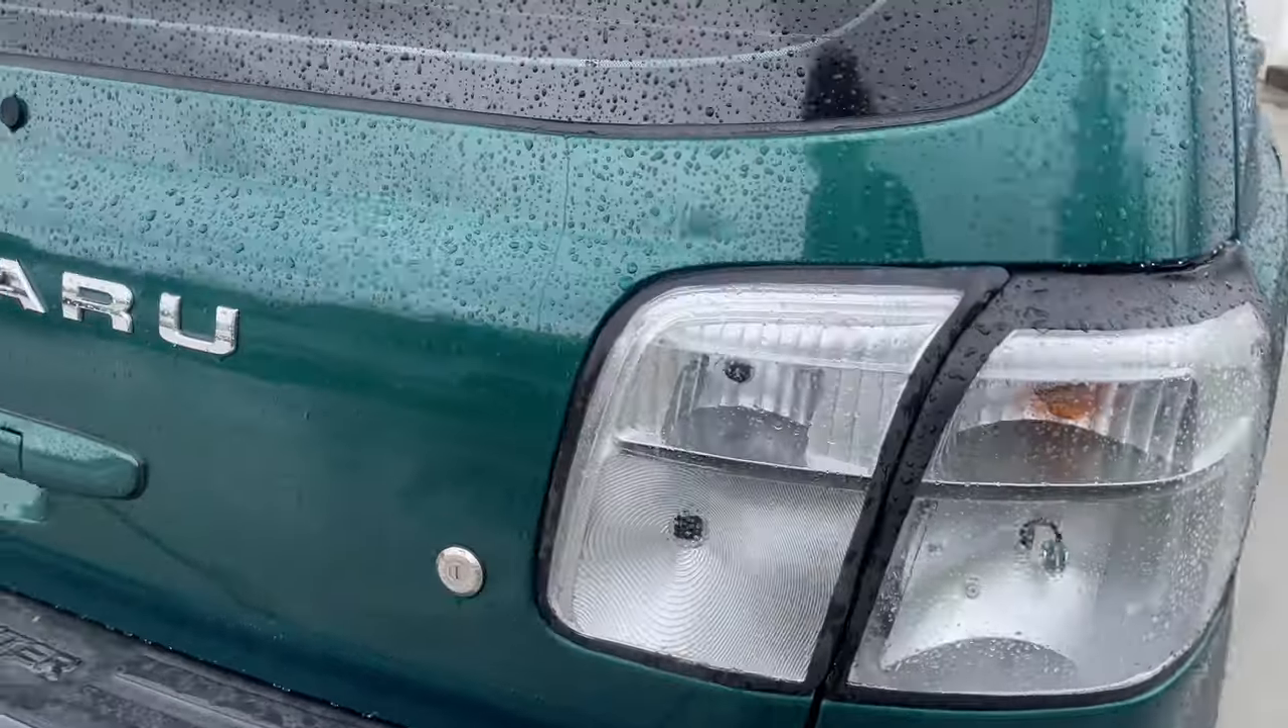So we finally have all the lights completed and in, and we just had a huge rainstorm last night, and none of them are fogging up.